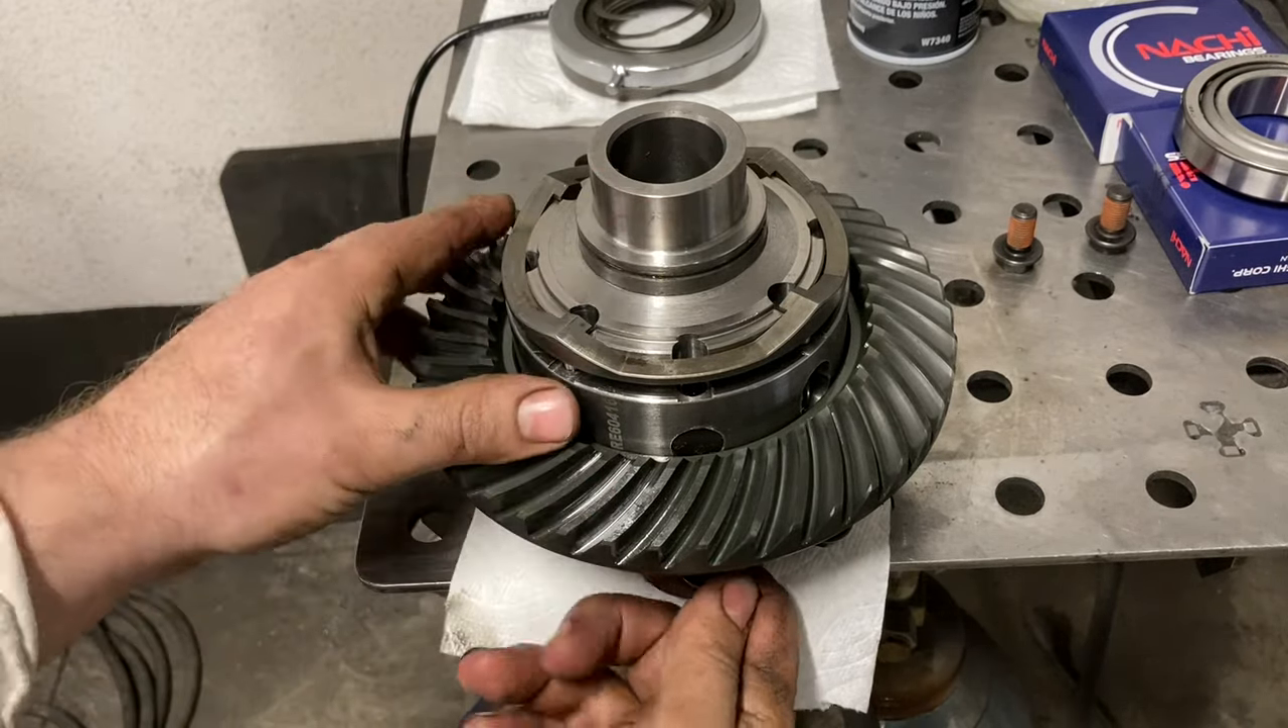Um as you can see i haven't put the bearings on yet i like to do that last.